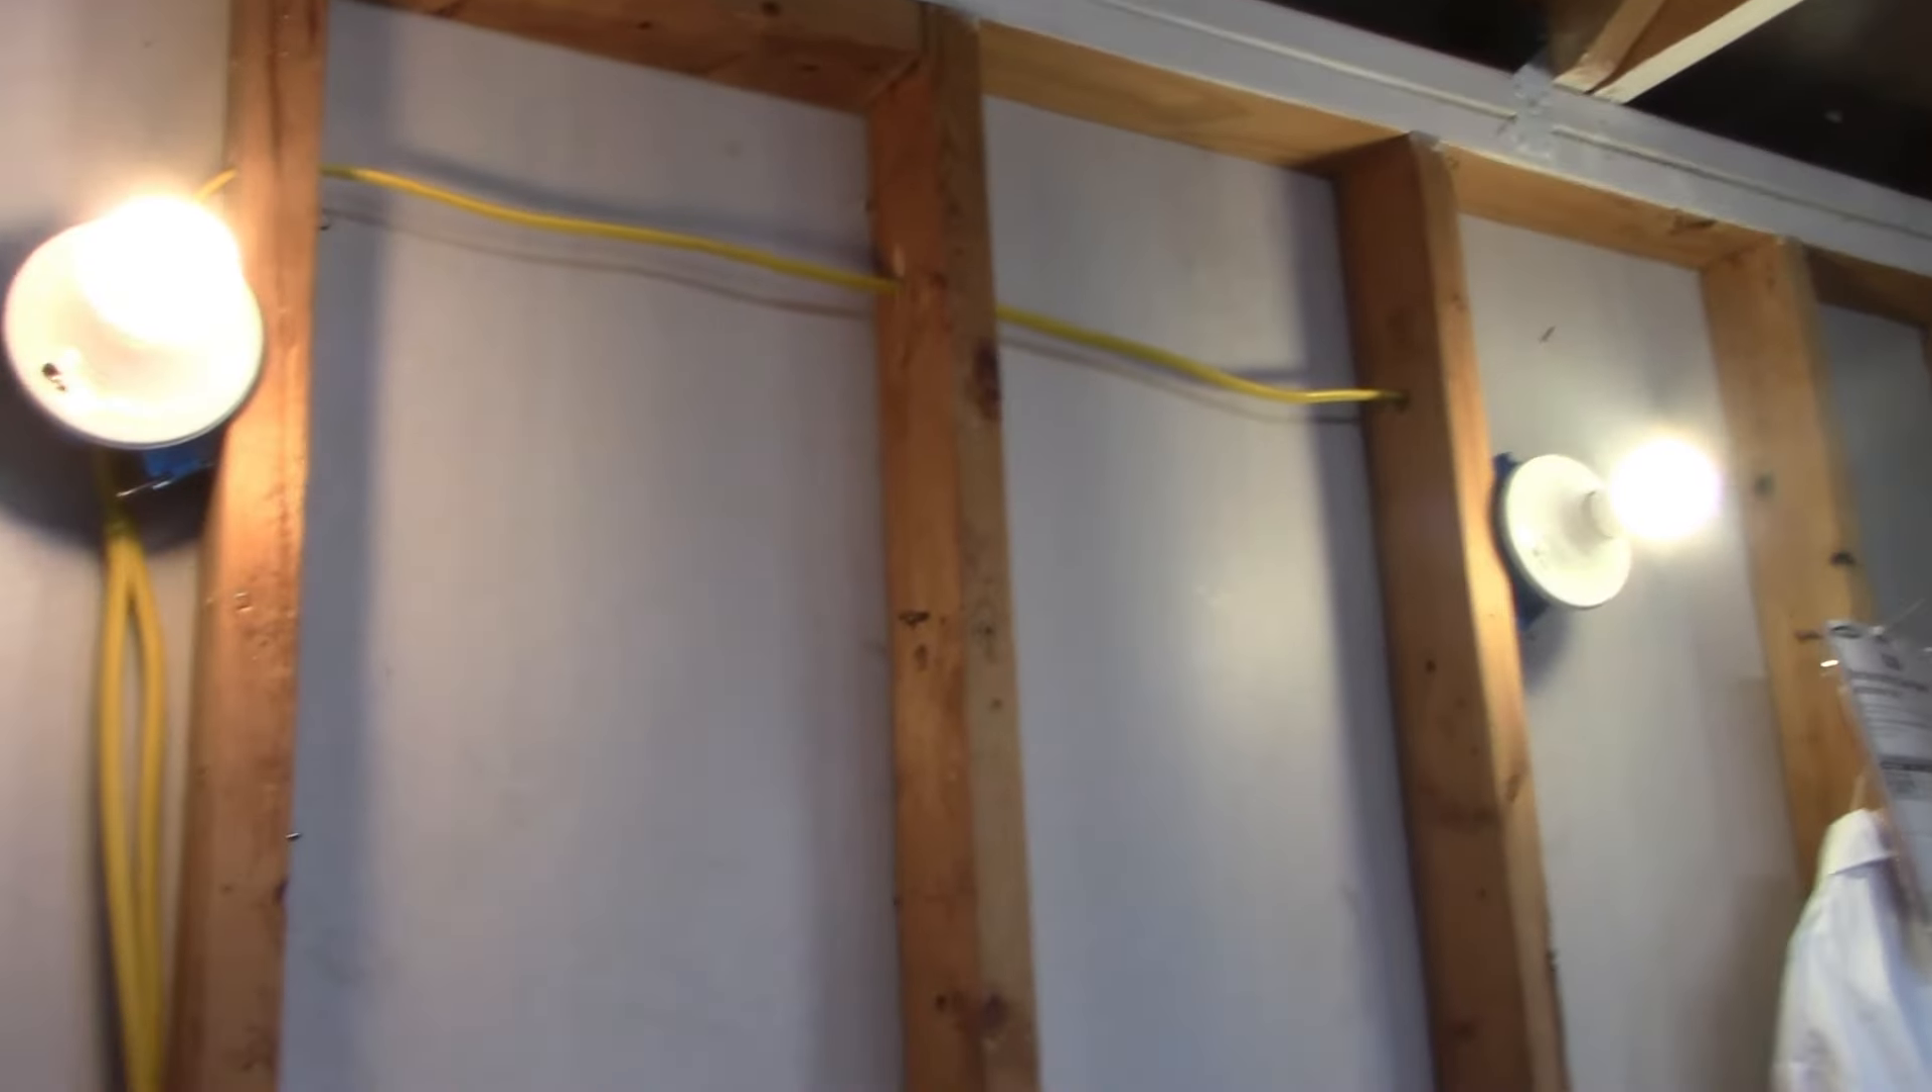Miren ya lo conecté ahí está ahí están funcionando los dos focos.